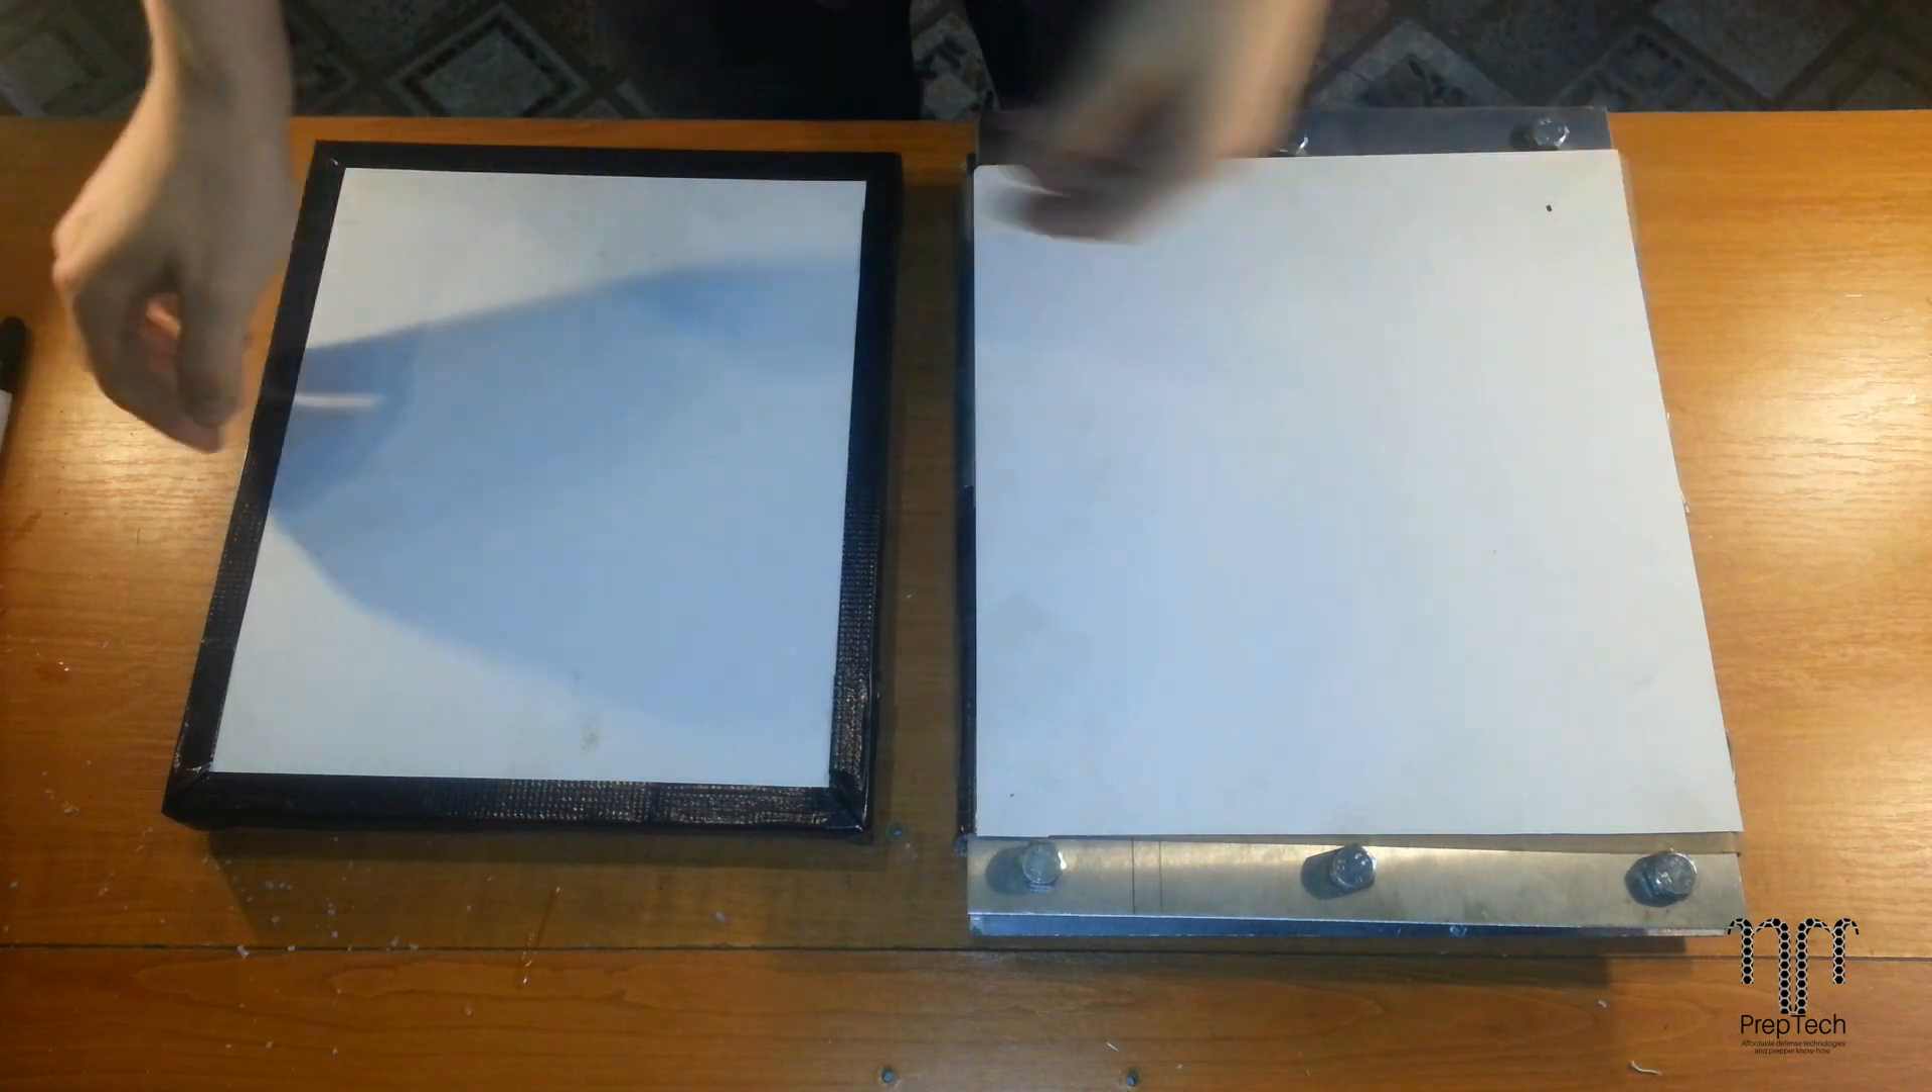I placed these white plastic sheets on the front in order to indicate the target points.